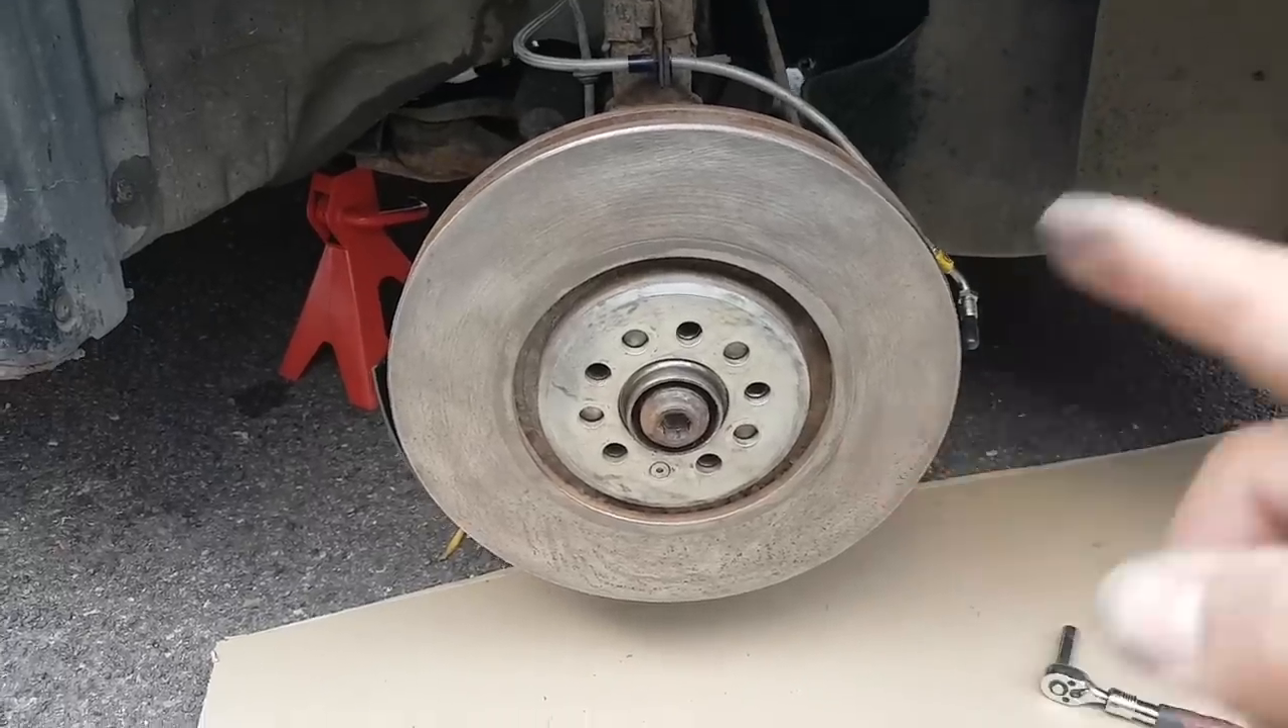Disc is in place.